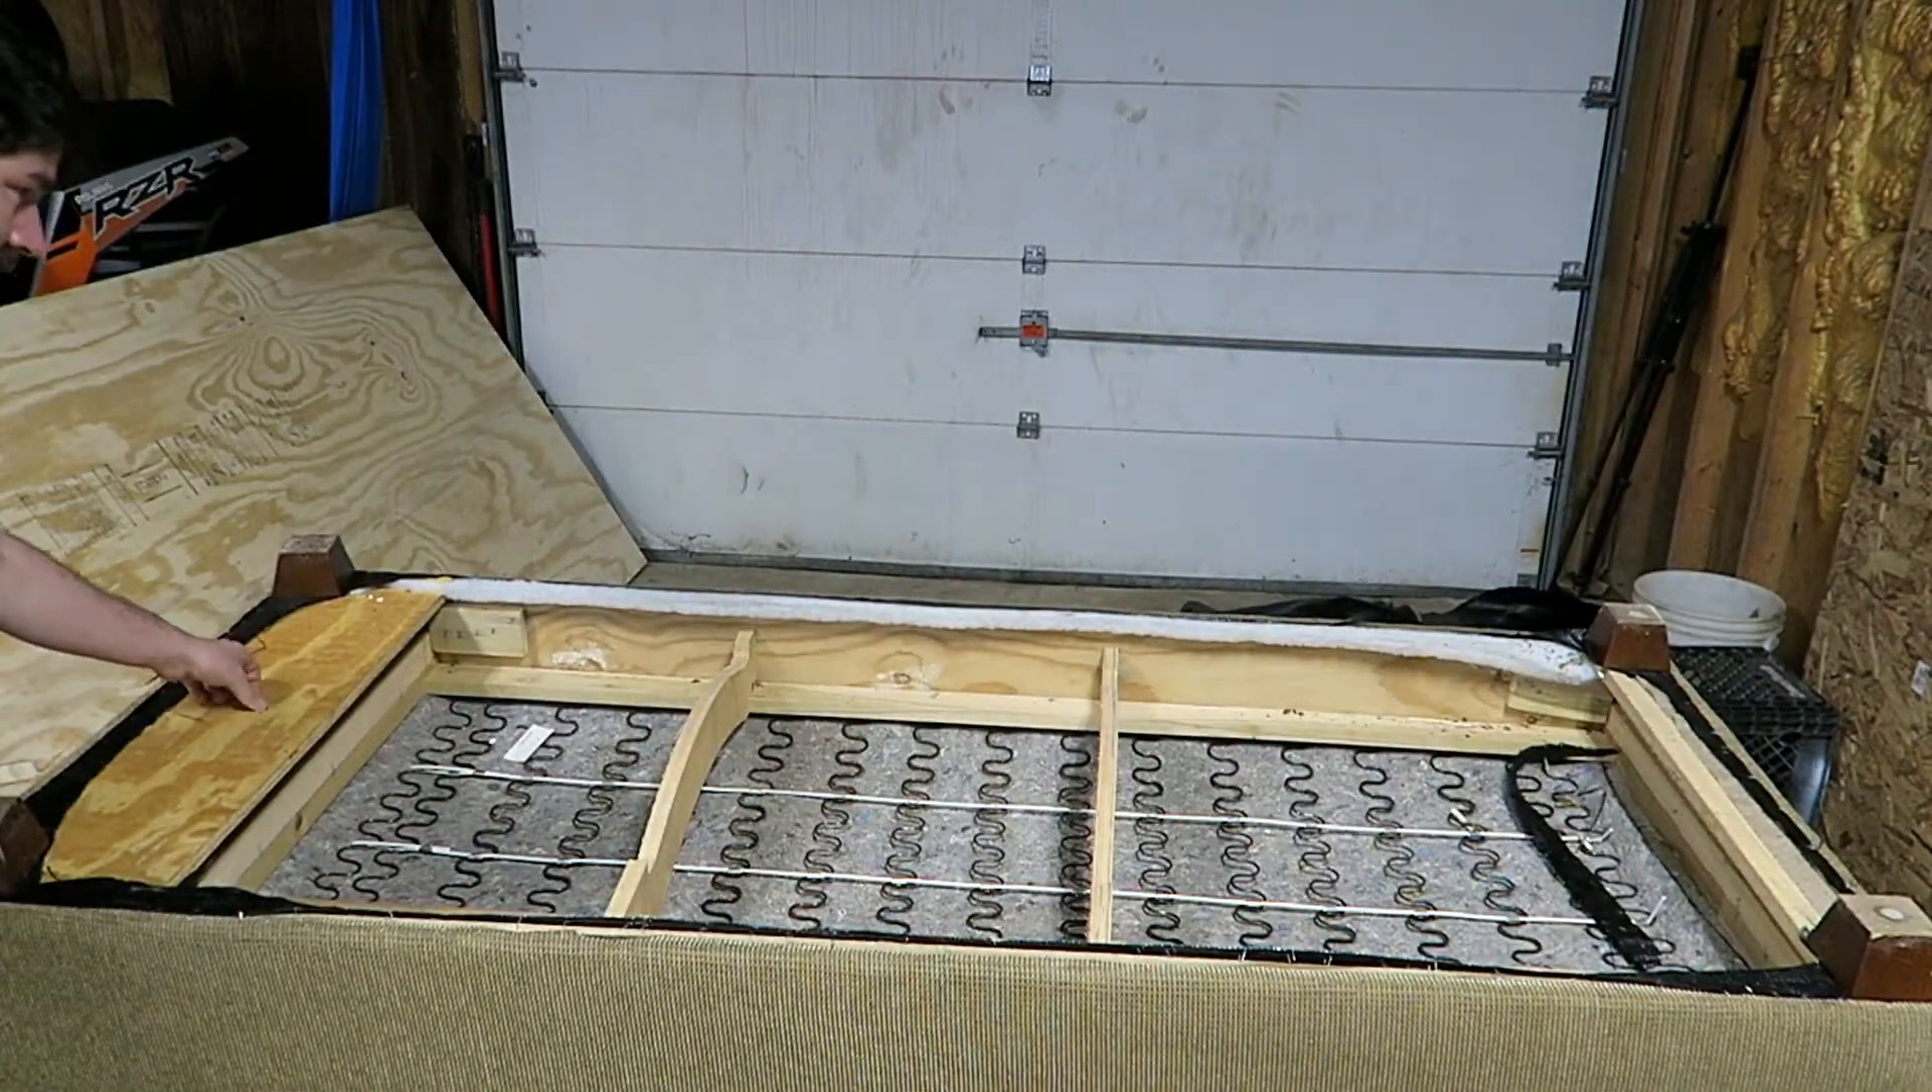Now that I got the bottom off of the couch I can see how I'm gonna brace it up.